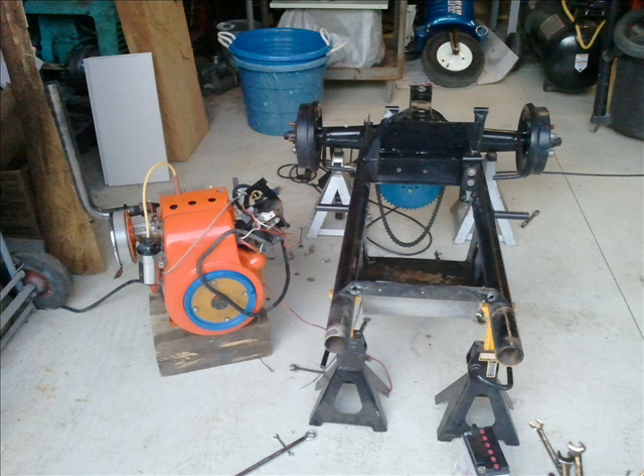When we left off at part two, we had the chassis stripped except for the rear end.